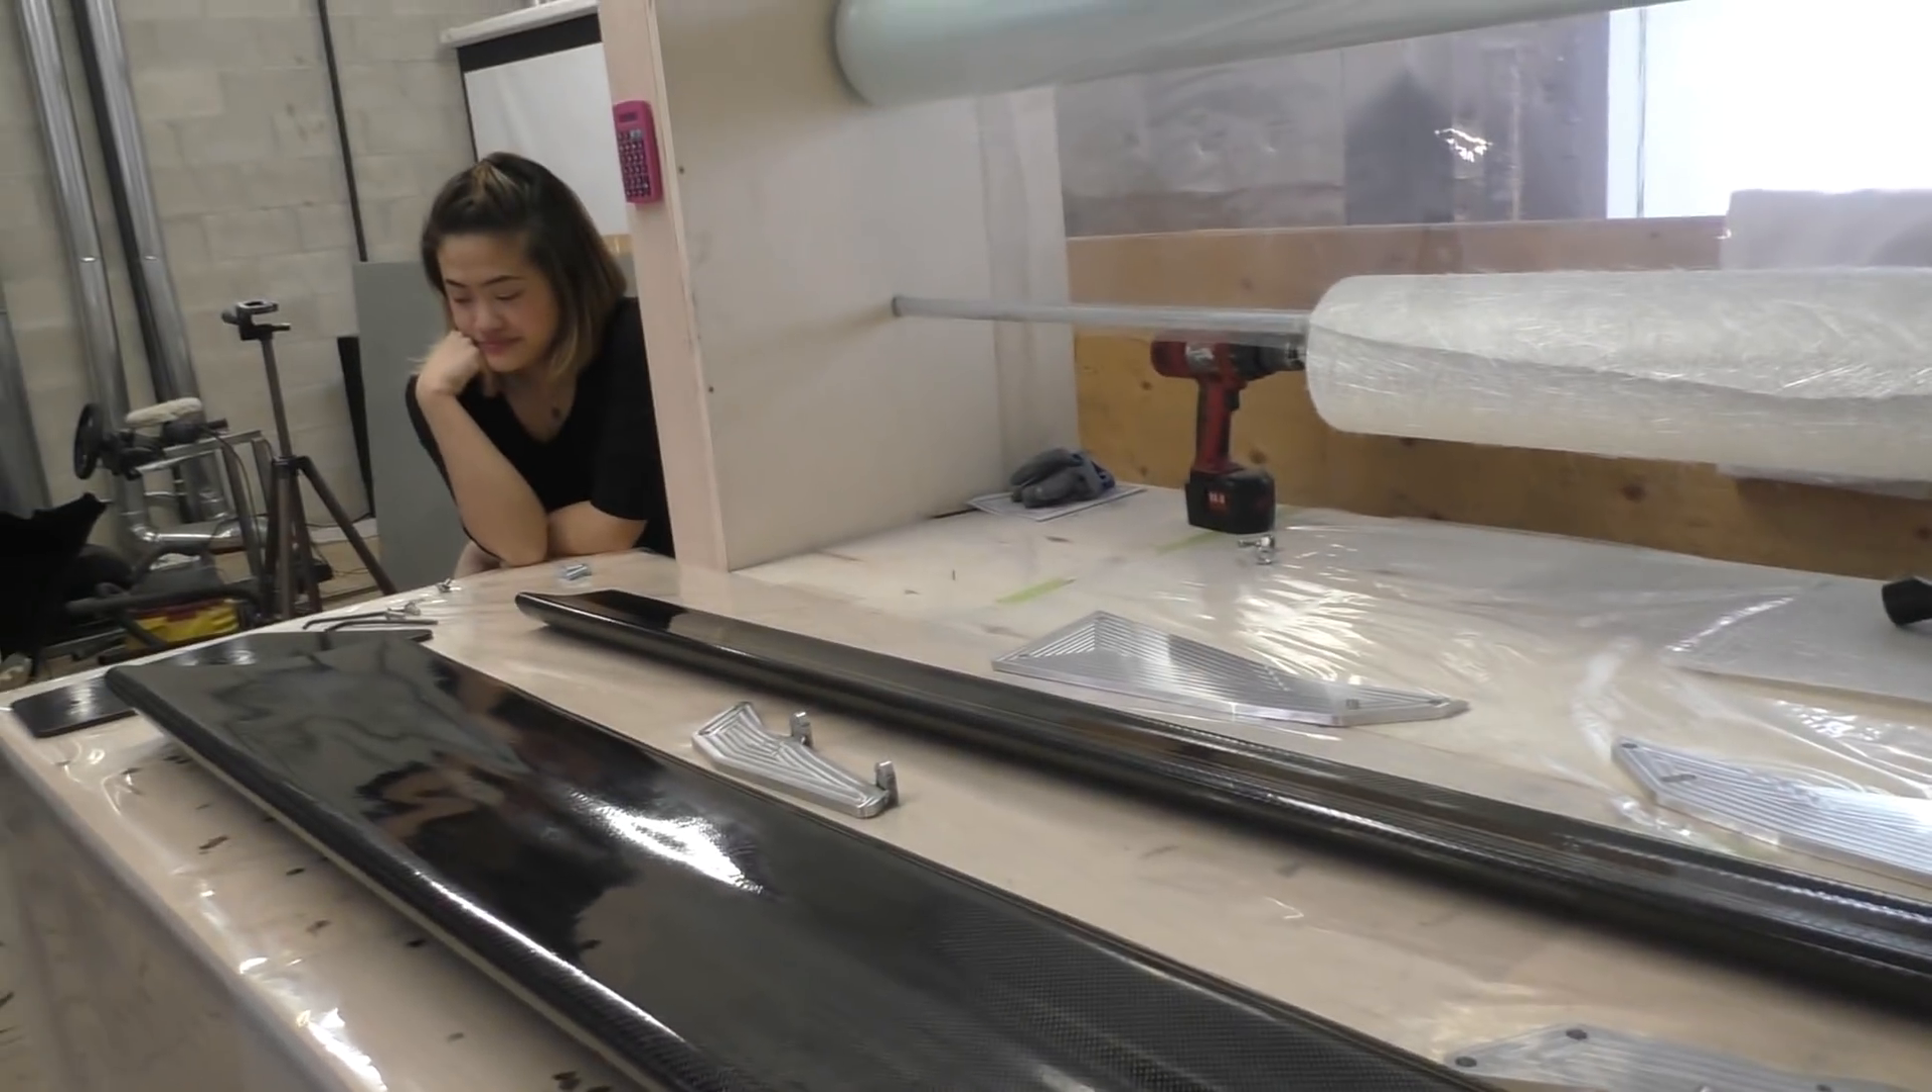Here's a look at all the pieces of the rear wing after they are made and this means there's only one last thing left to do to put all the pieces together and I think yeah the surface finish is pretty good.